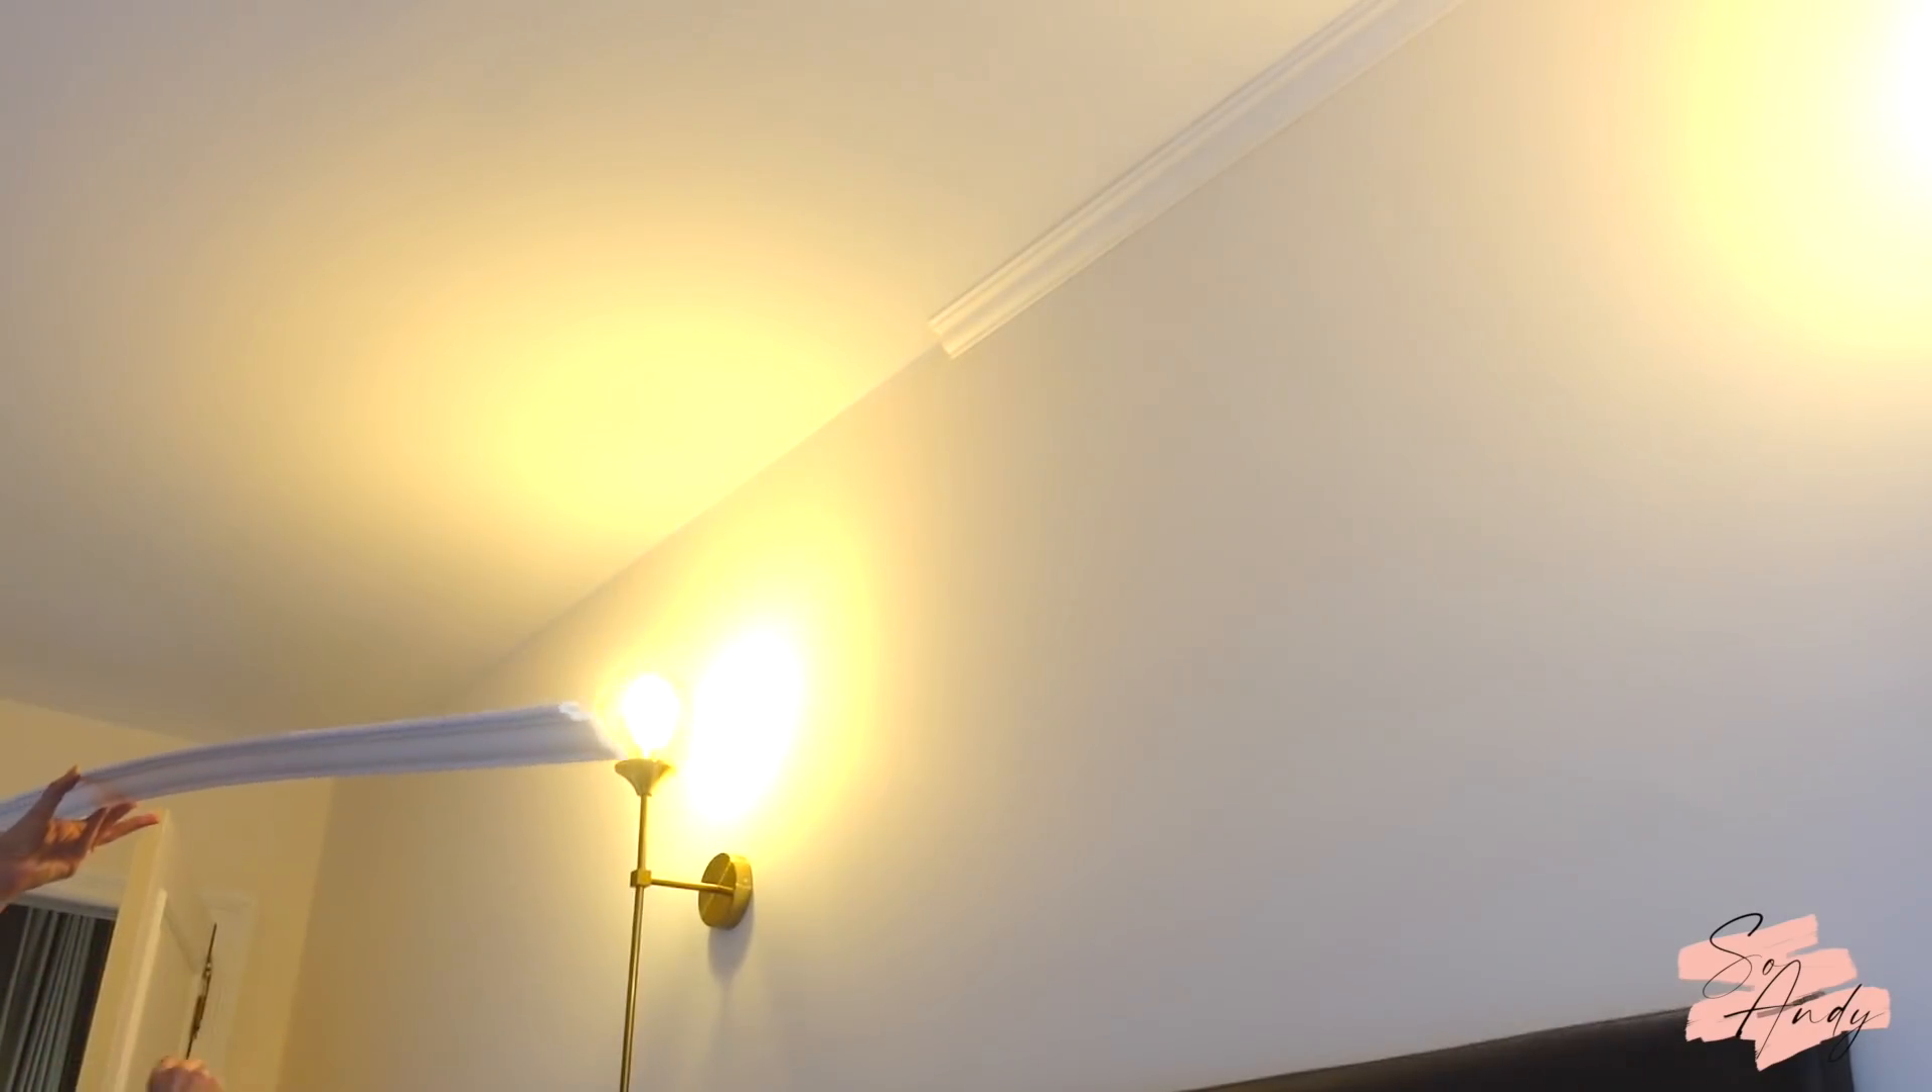Mon fiancé a installé les appliques.